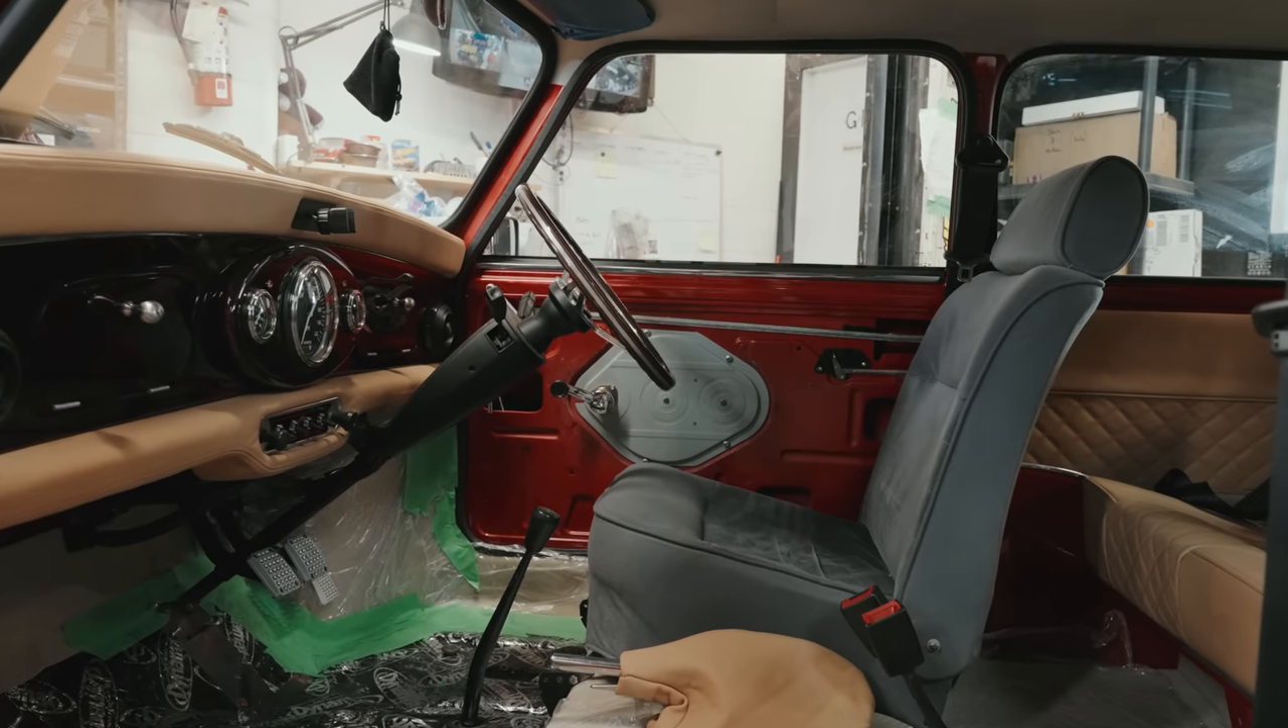We left the front carpet out just uh so that we don't muck anything up.